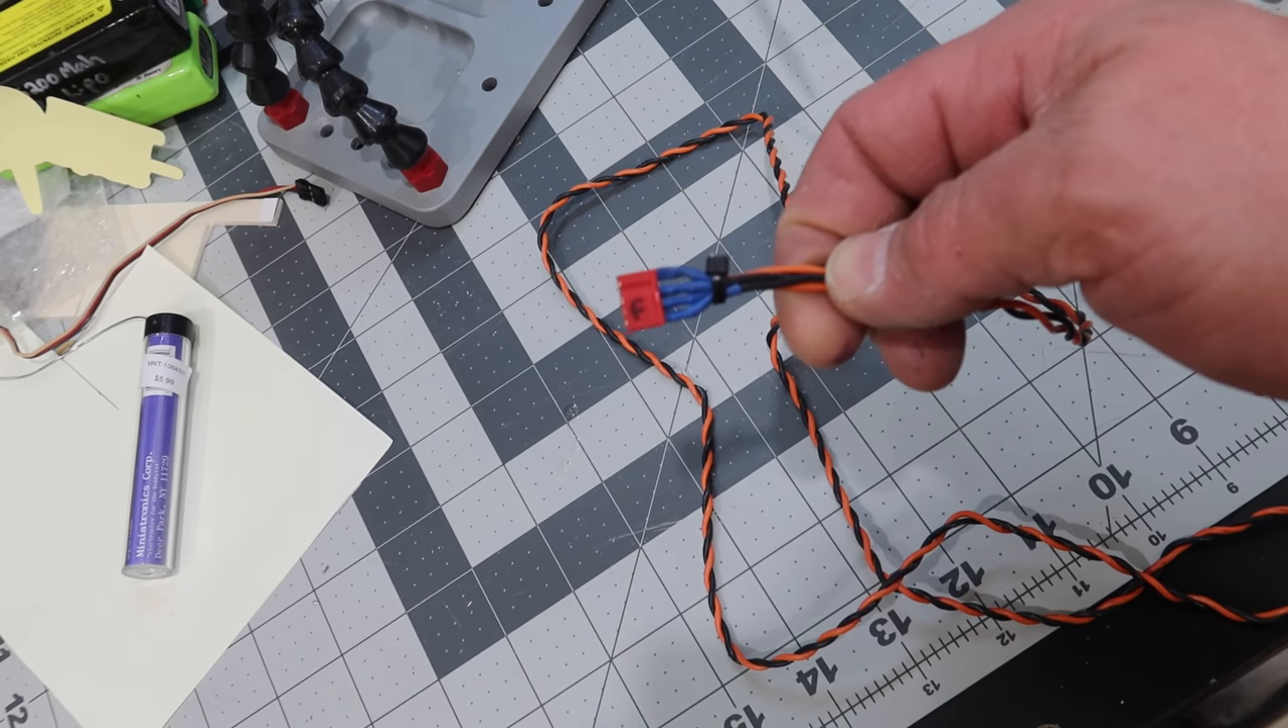So we've got the connector all wired up.